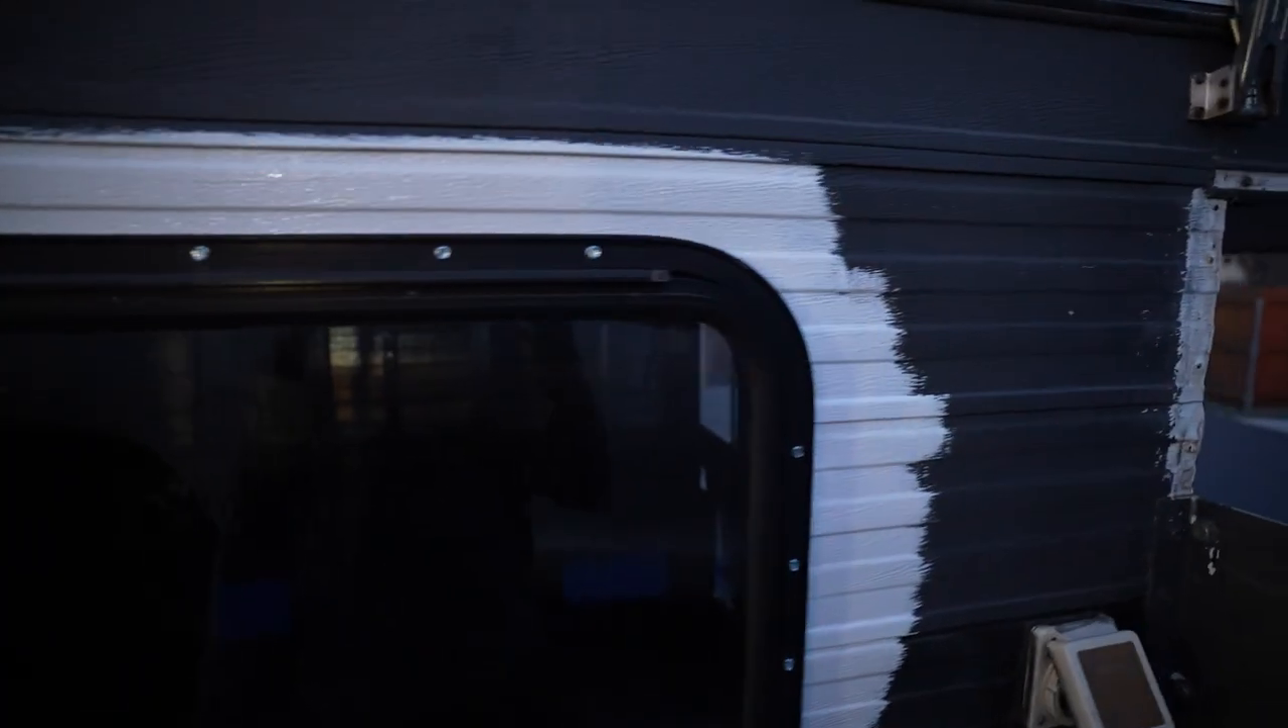Alright, it's a little bit after 8 o 'clock but the window is in.